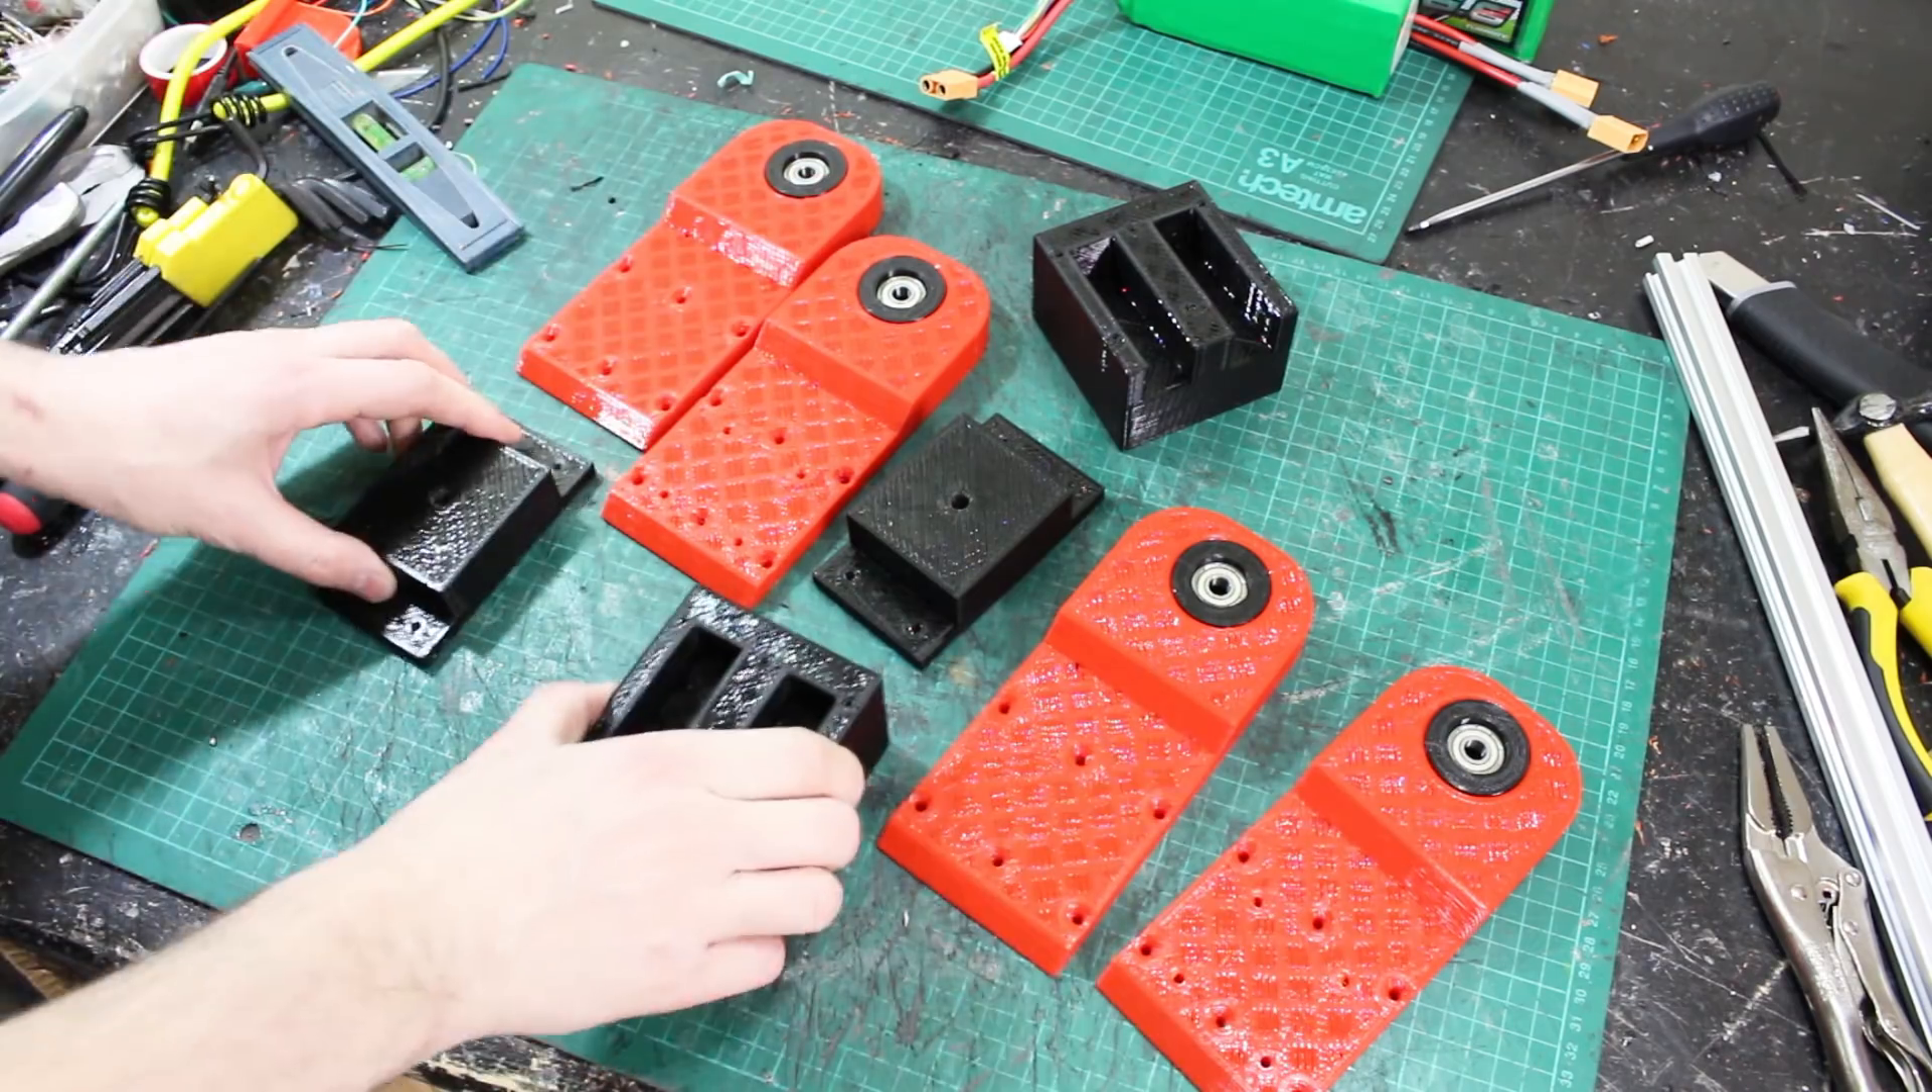I've already inserted my bearings in those bearing inserts and we've got the pieces there for the right and left arm.